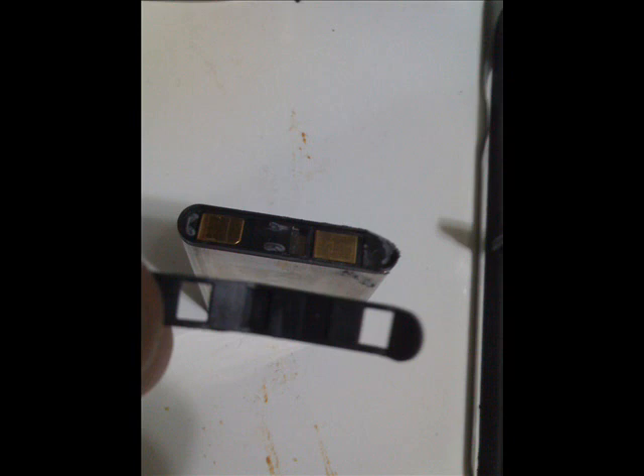So I took off the top of the casing so I can get to those little tabs.